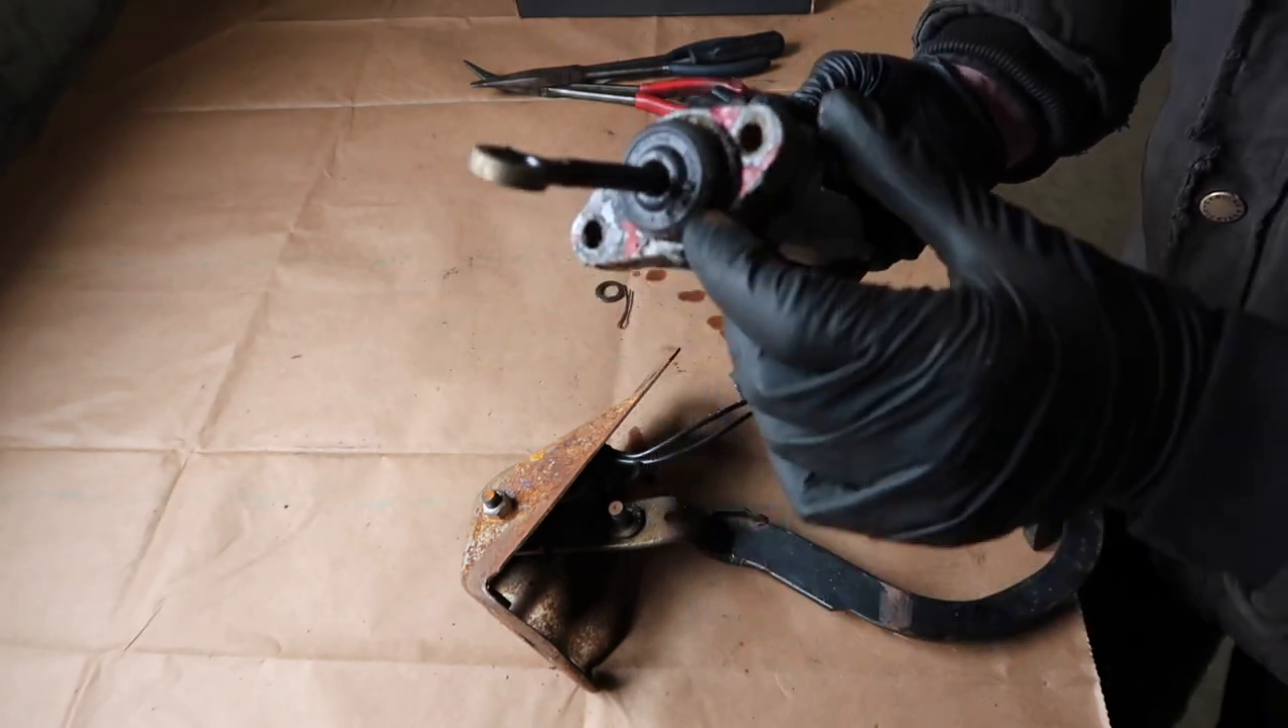So this is my master cylinder I just pulled out. As you can see it was leaking pretty bad.